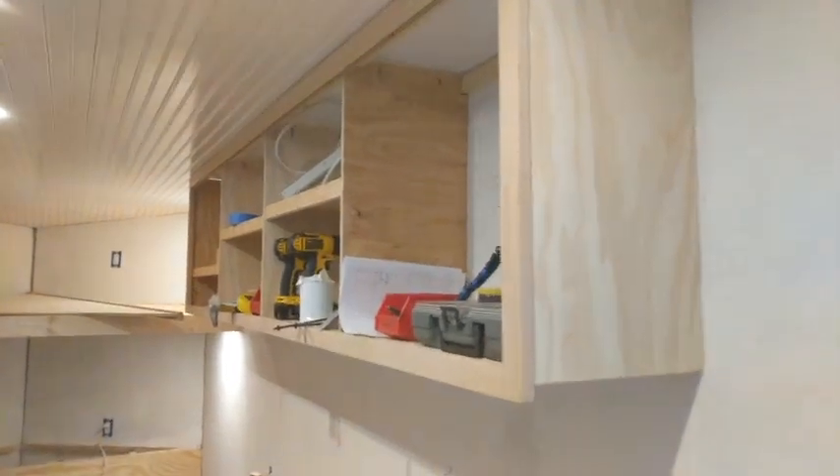Okay so we got the first of the overhead cabinets installed and actually already in use.